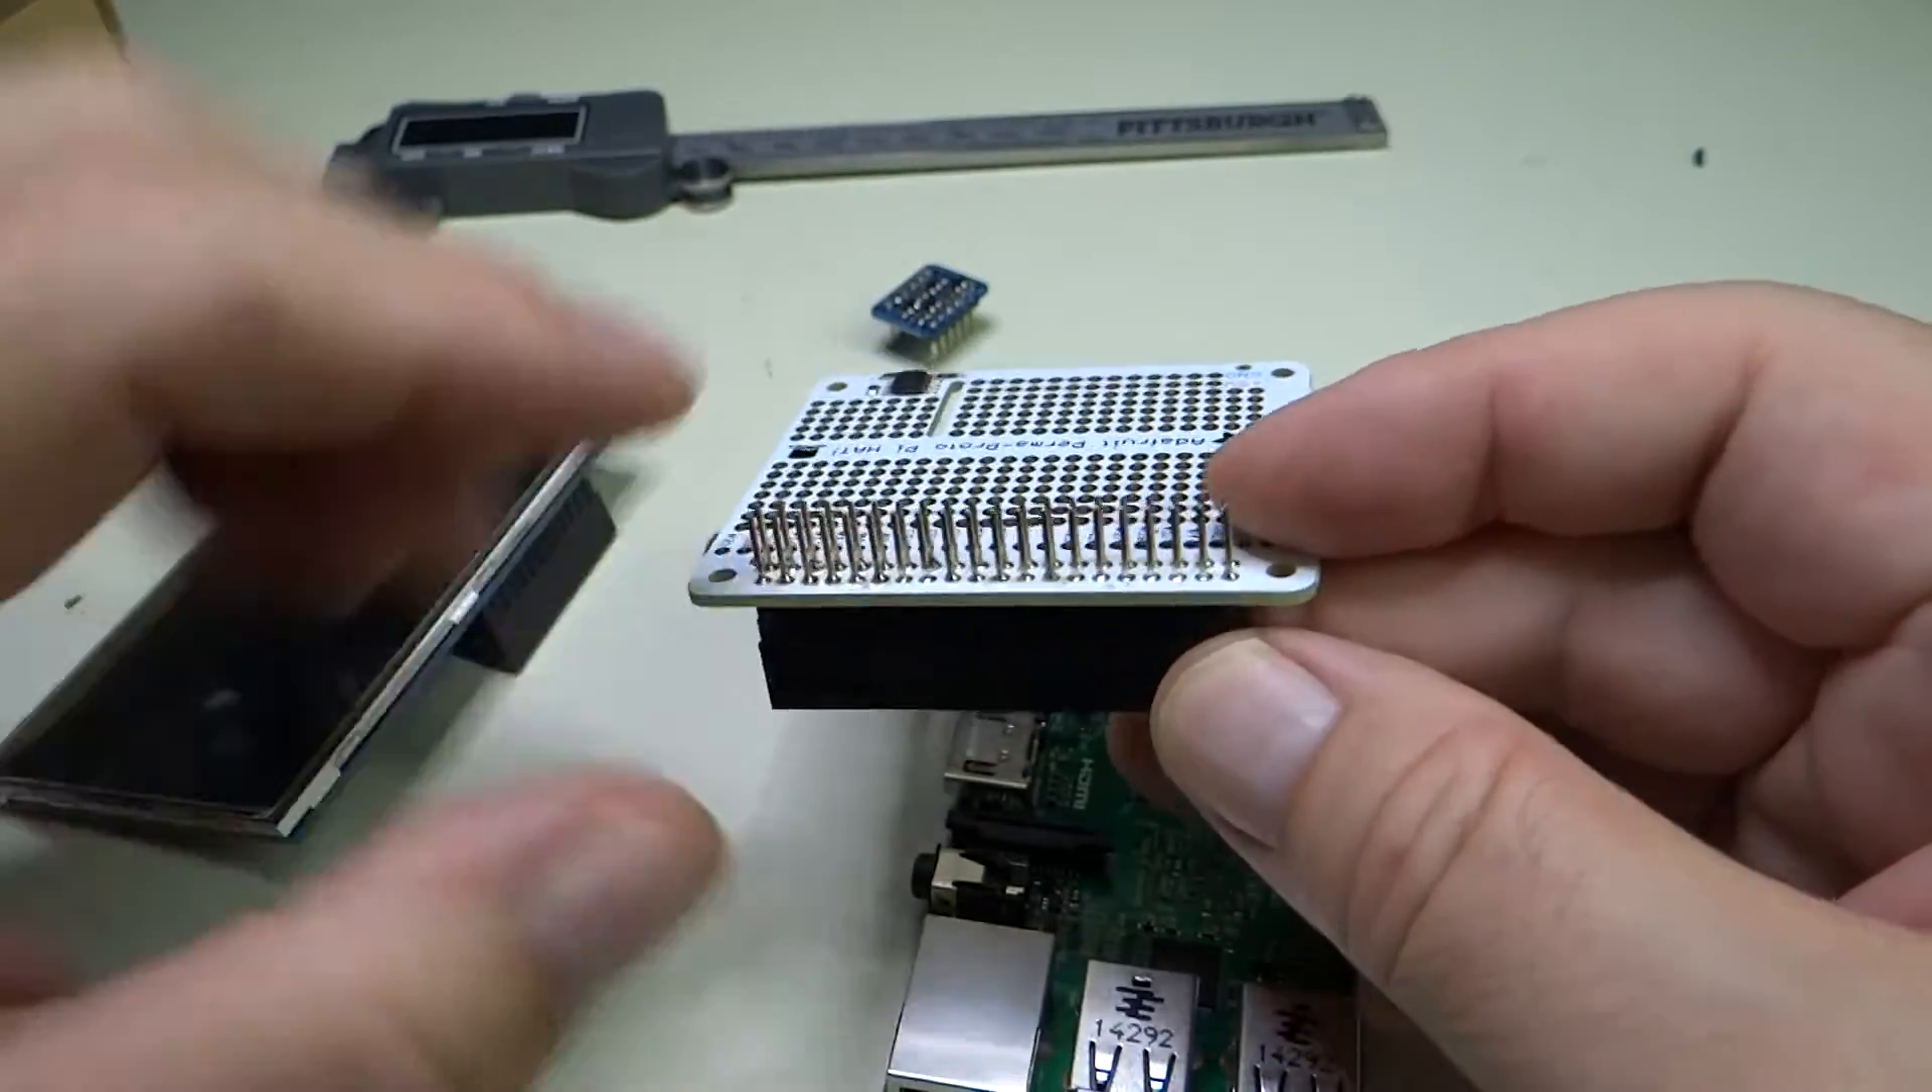So, first of all, you can see I have mounted a 40-pin header on this Adafruit Pi hat and soldered all the pins in.